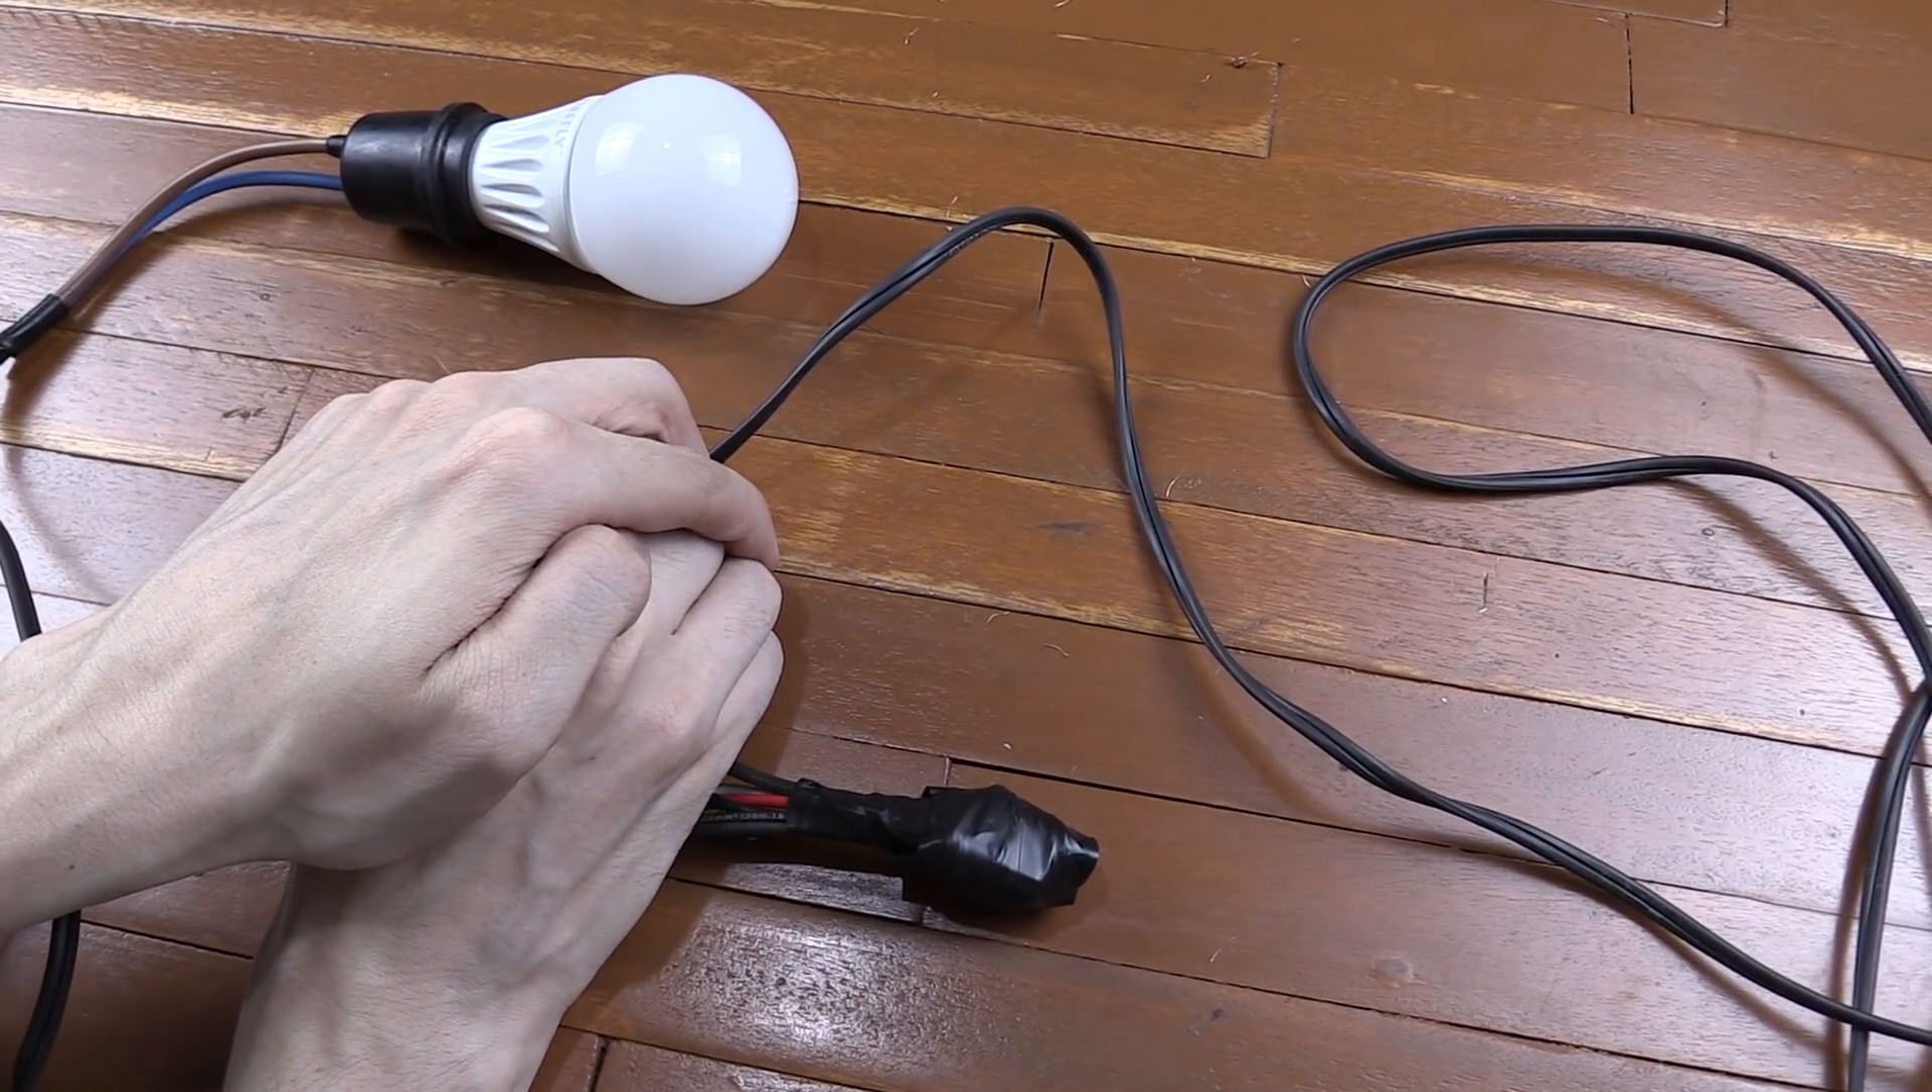And I put a Firefly 7-watt LED bulb in.